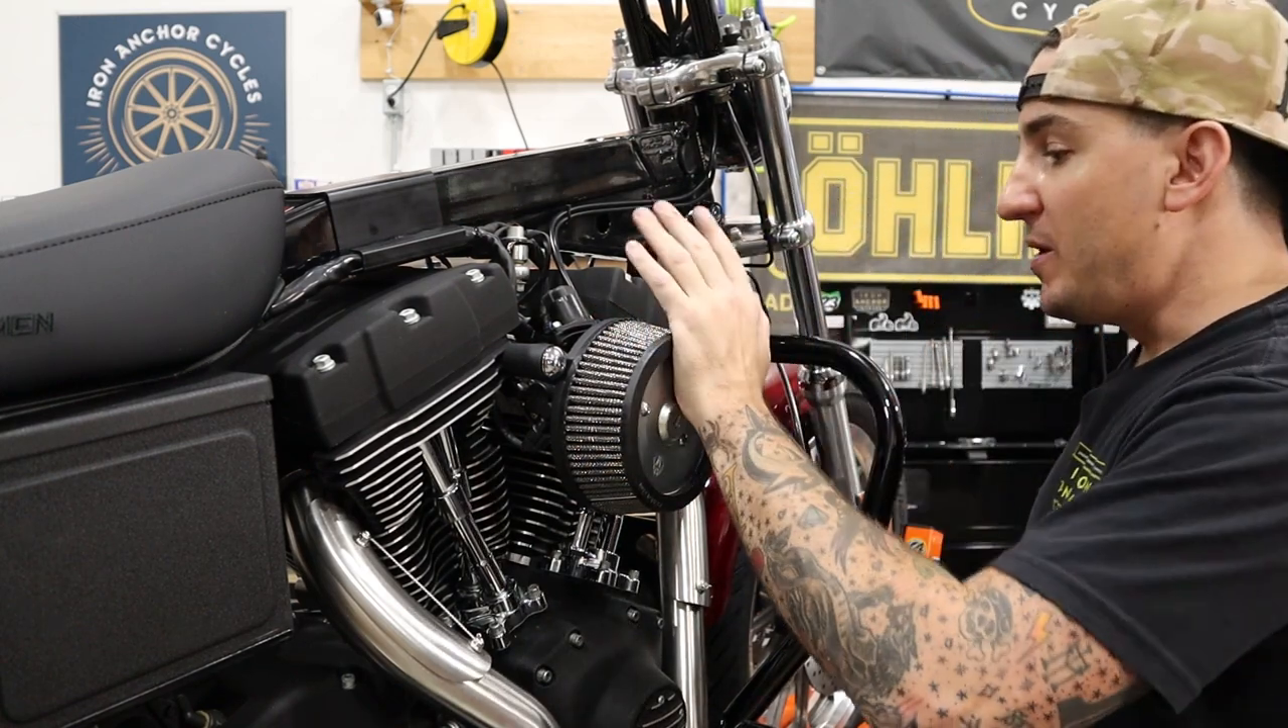And our air cleaner is on.